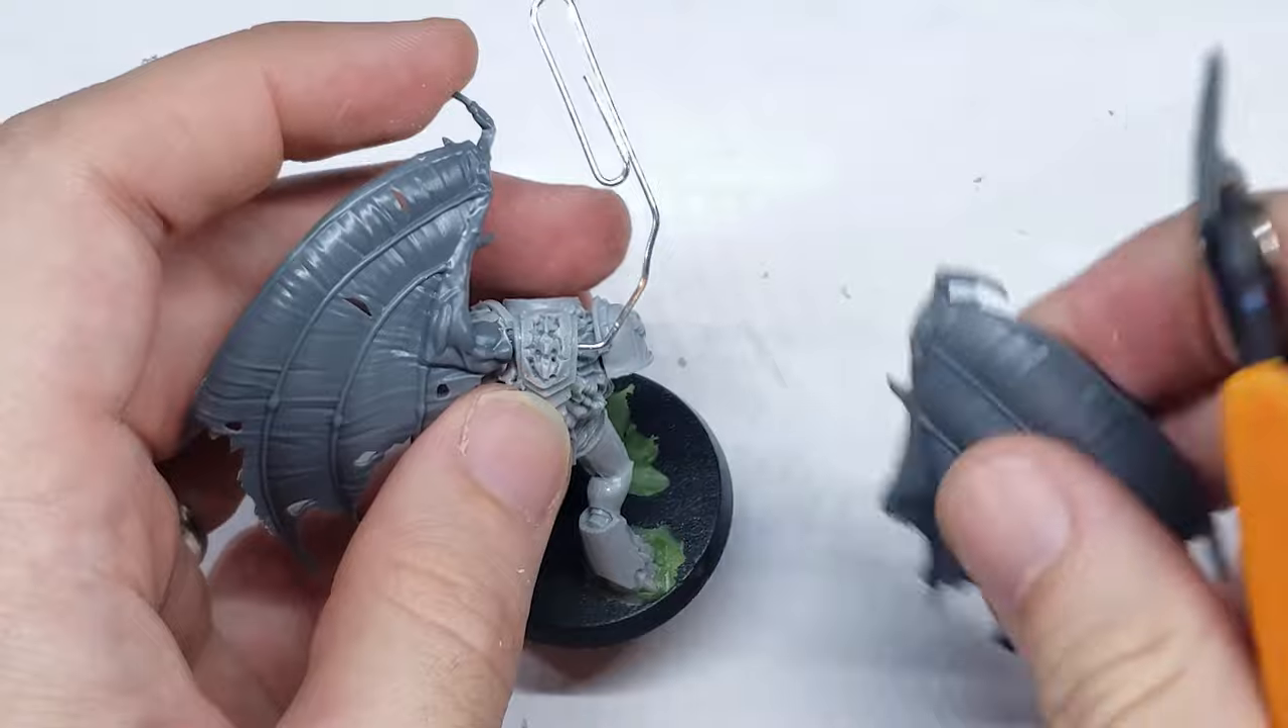After the lower arm was removed, and any residual plastic was scraped away, I drilled a hole into the backpack, and attached a paperclip bent to about the angle I expected the arm to be at.